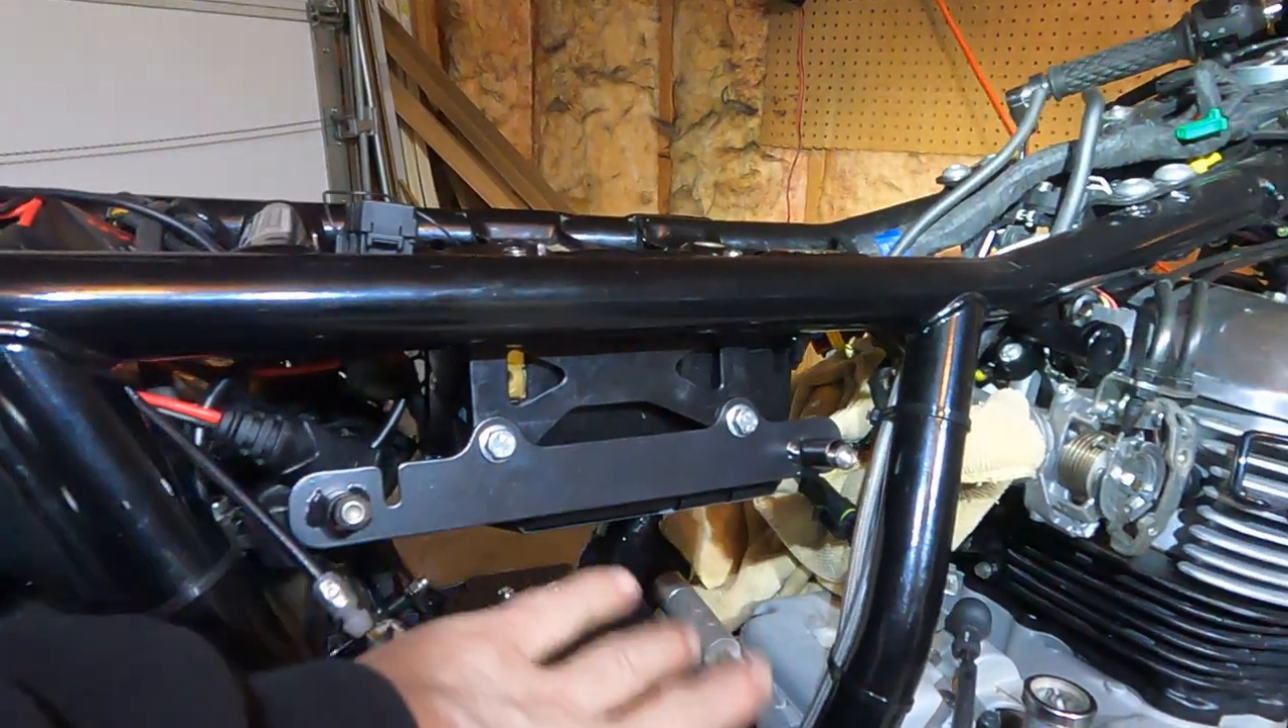Yeah first bracket has been installed i had to use the two of the existing uh bolts from the tool kit carrier on the bike.